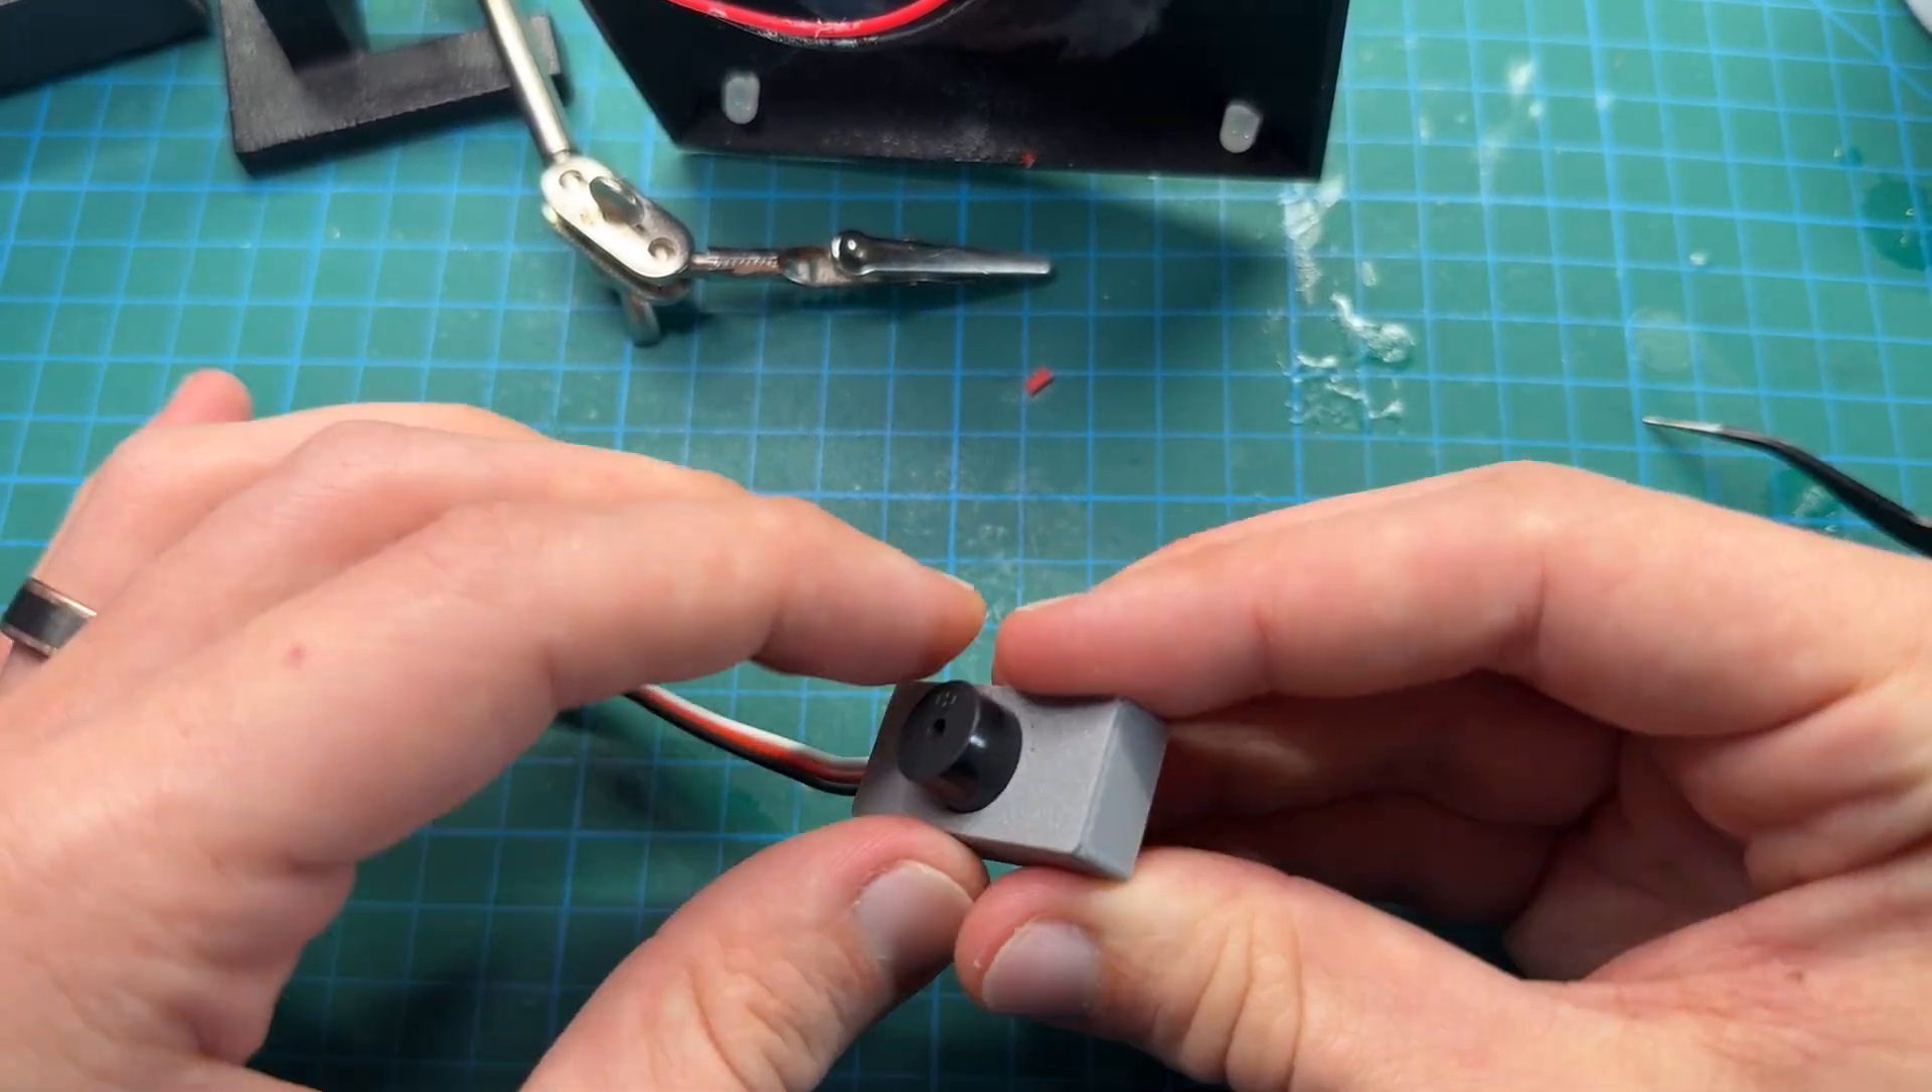And after a few iterations of the 3D print, this fit really, really nicely and I fit the buzzer into that top cap and then press fit everything into place and all the wires are nice and protected.